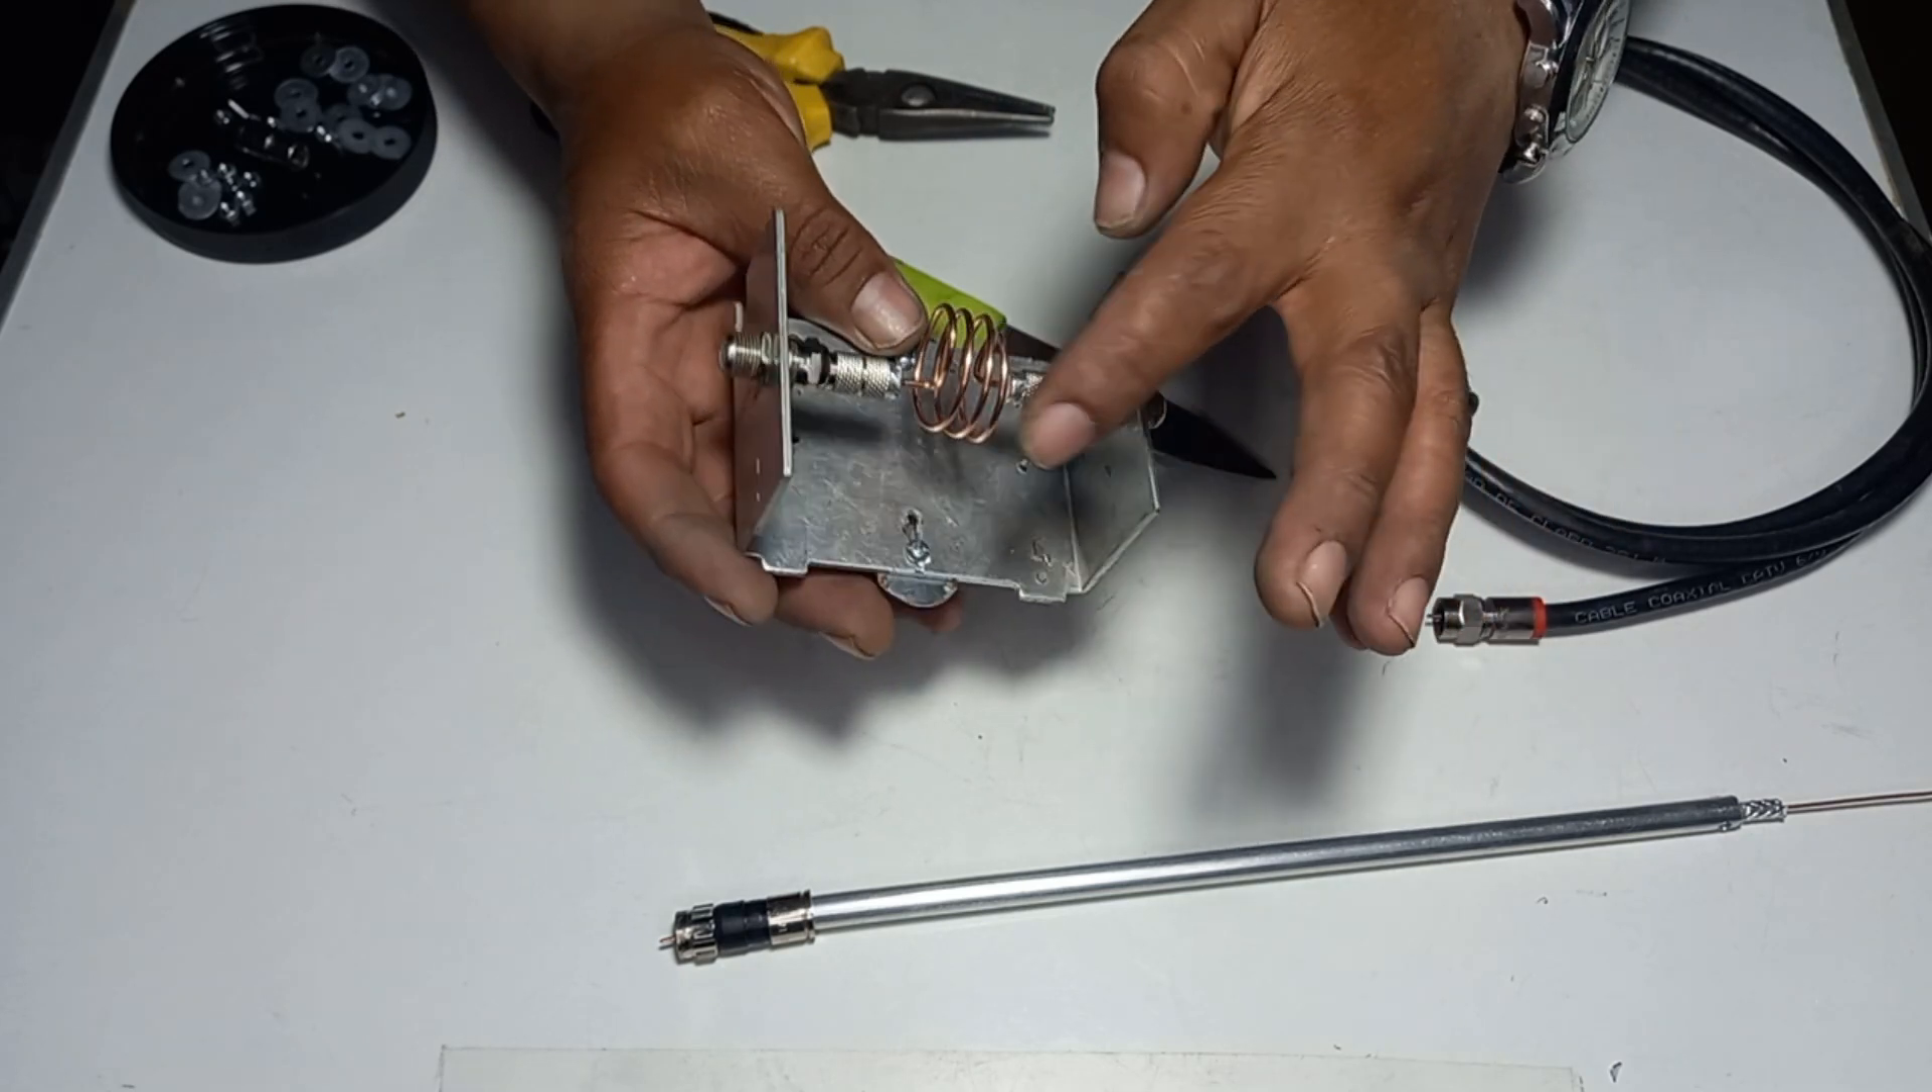Ahí pueden apreciar que nosotros lo hemos colocado una bobina de cuatro espiras exactamente.